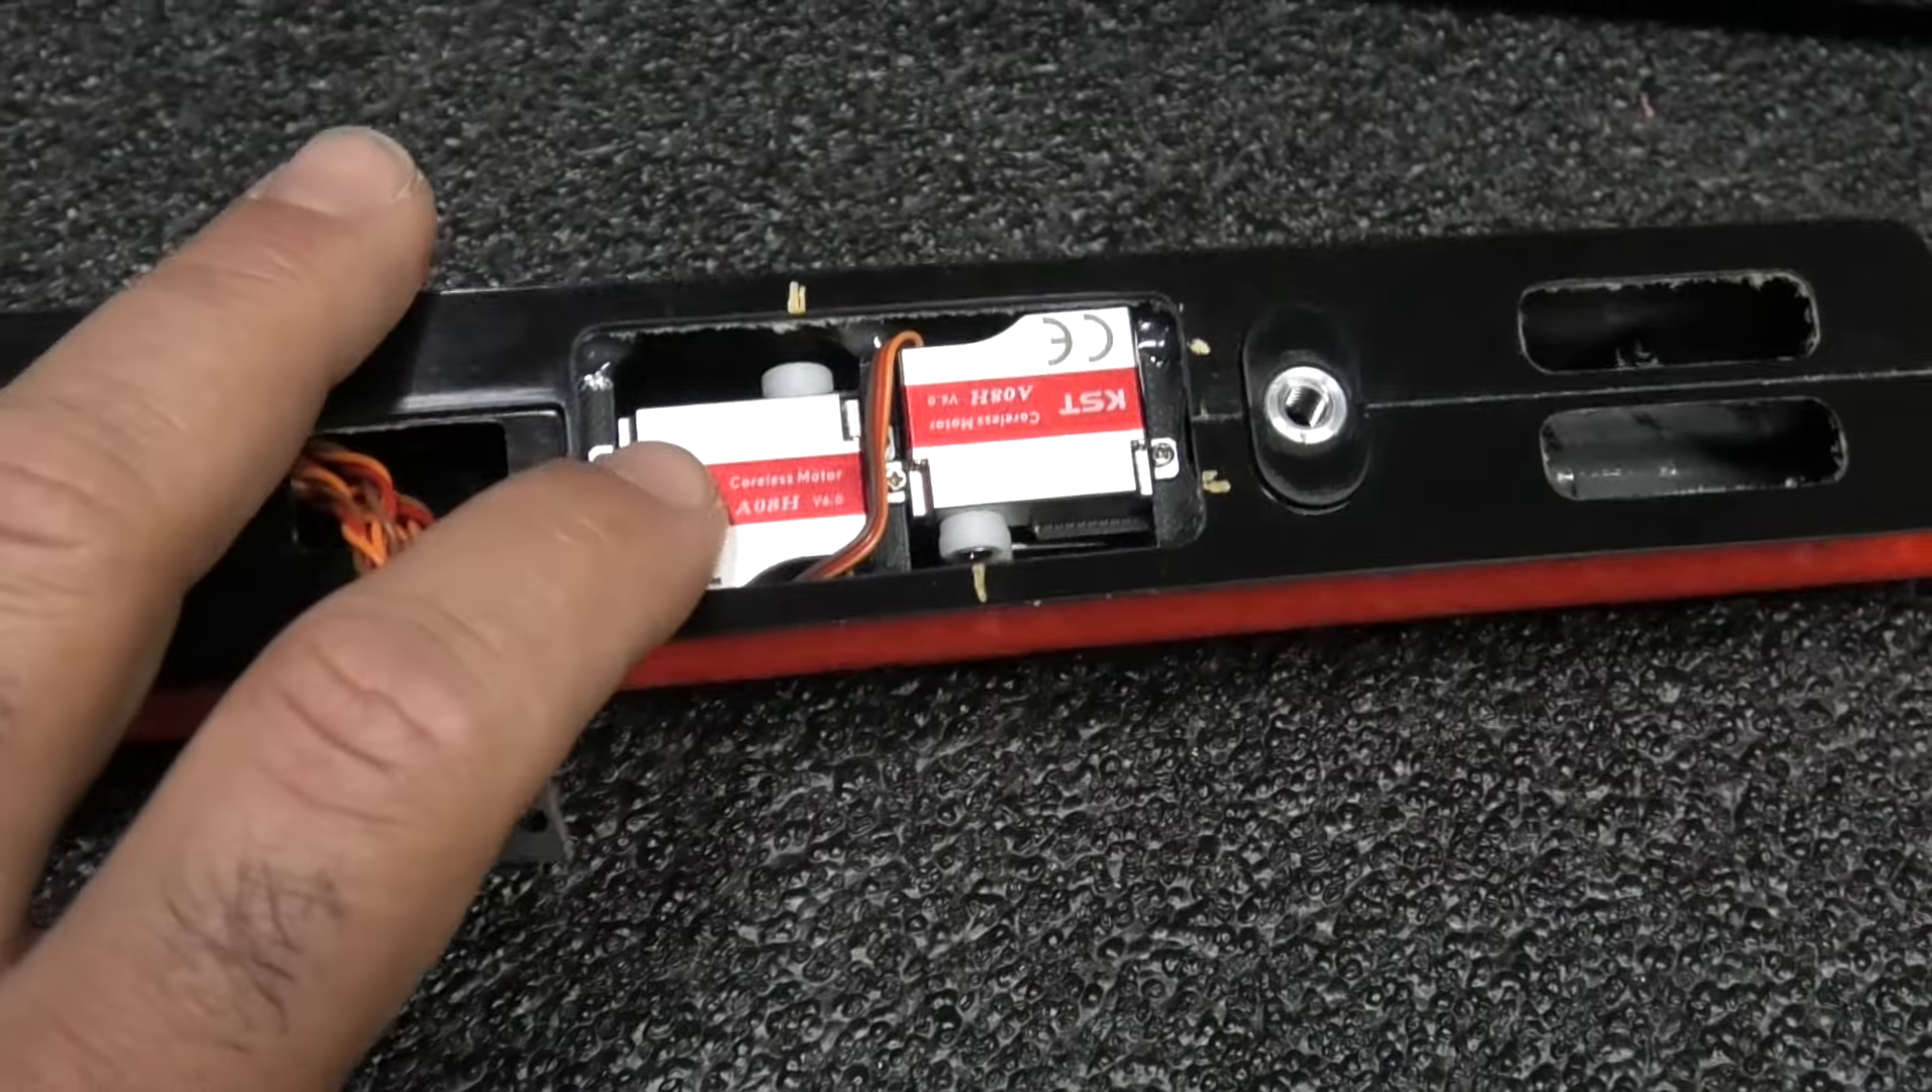The servo installation is done. So we have our servos in.